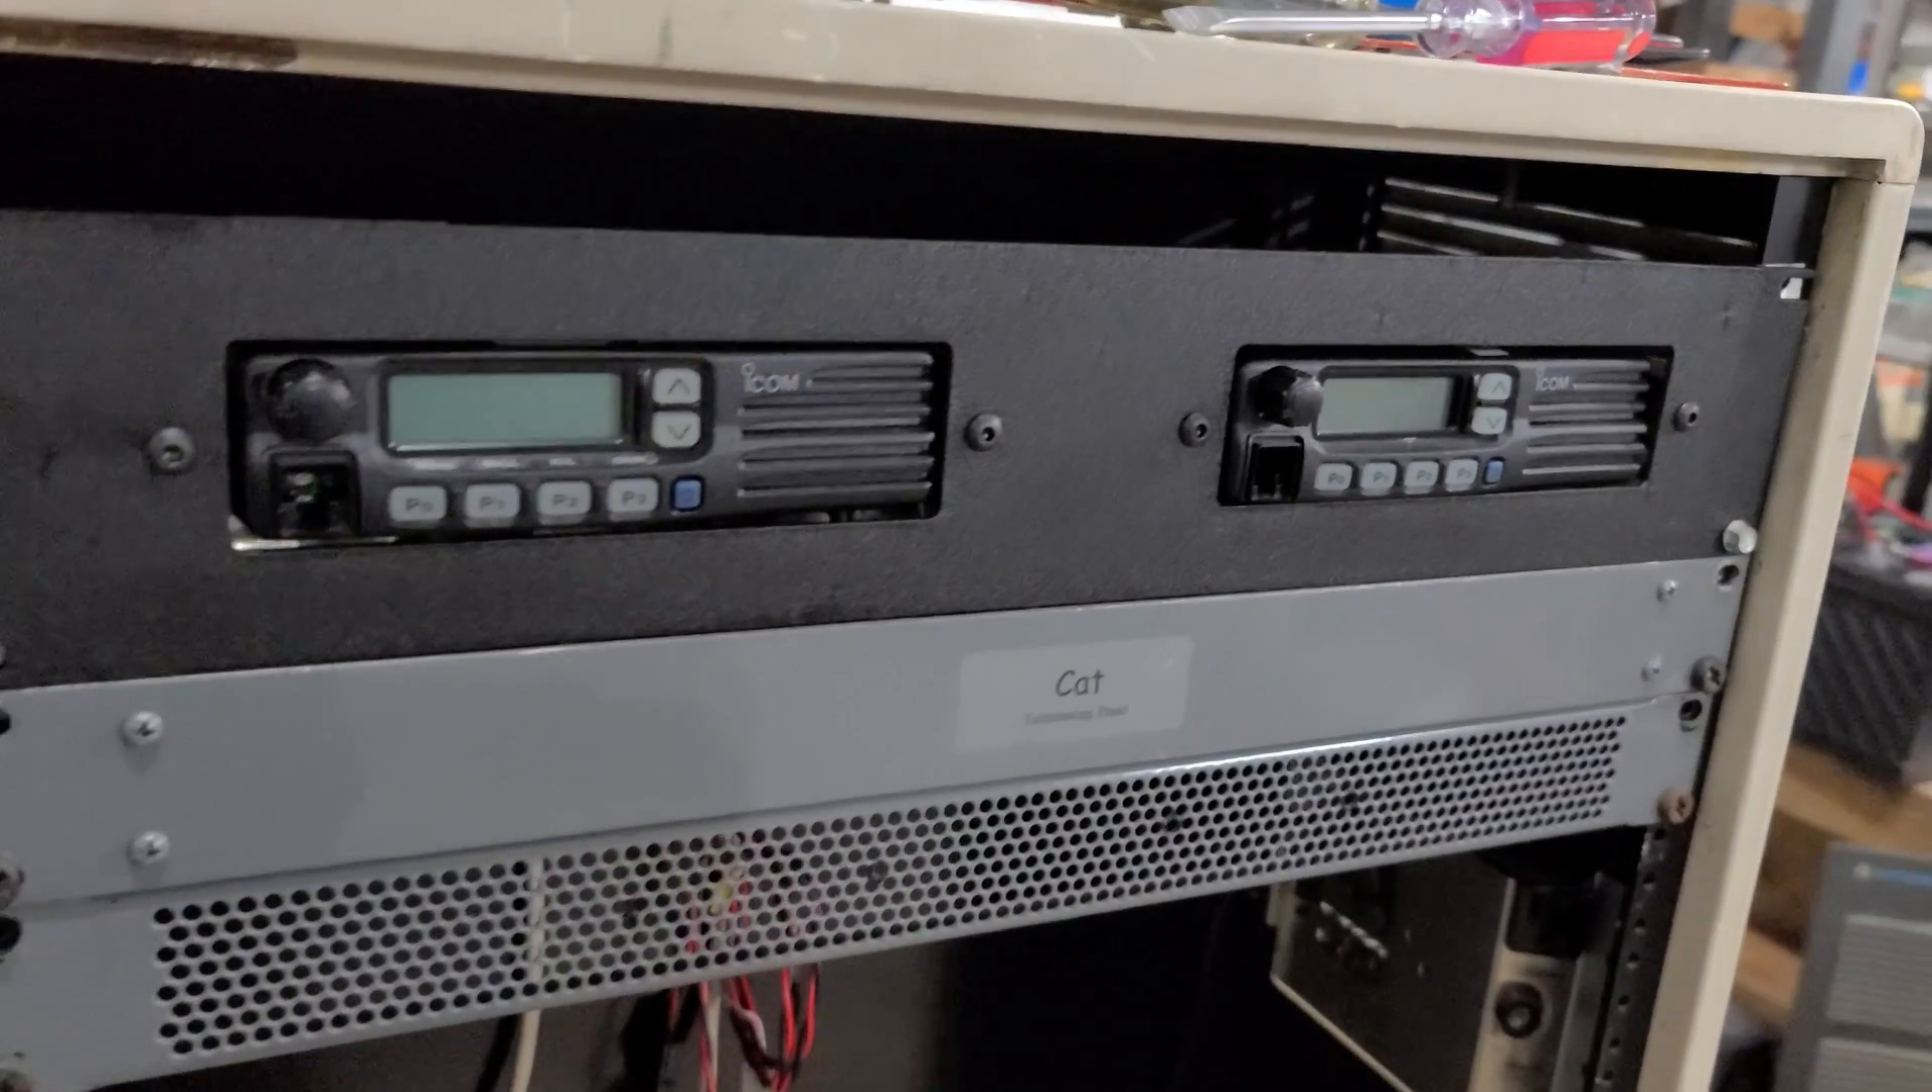So now you can kind of see how the radios are installed here.